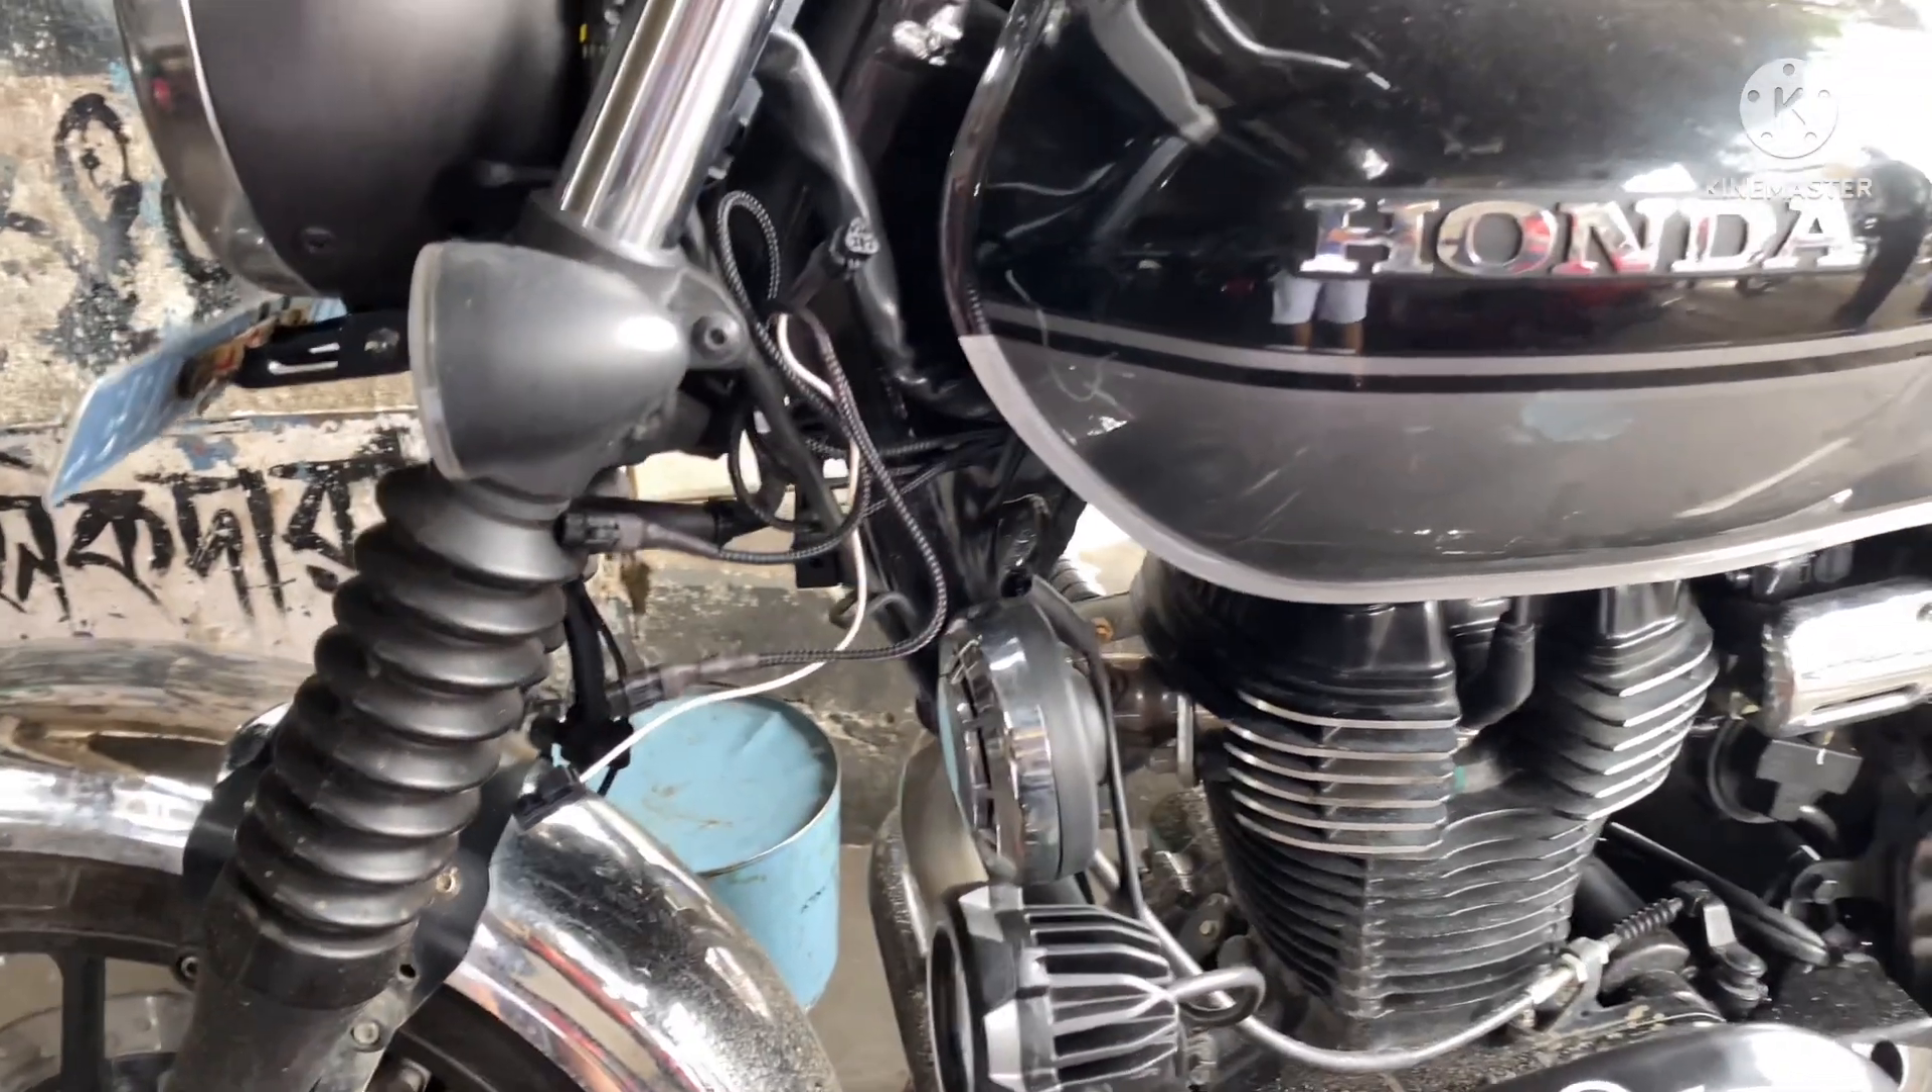Here you can see the wire harness has been brought to the front of the bike.